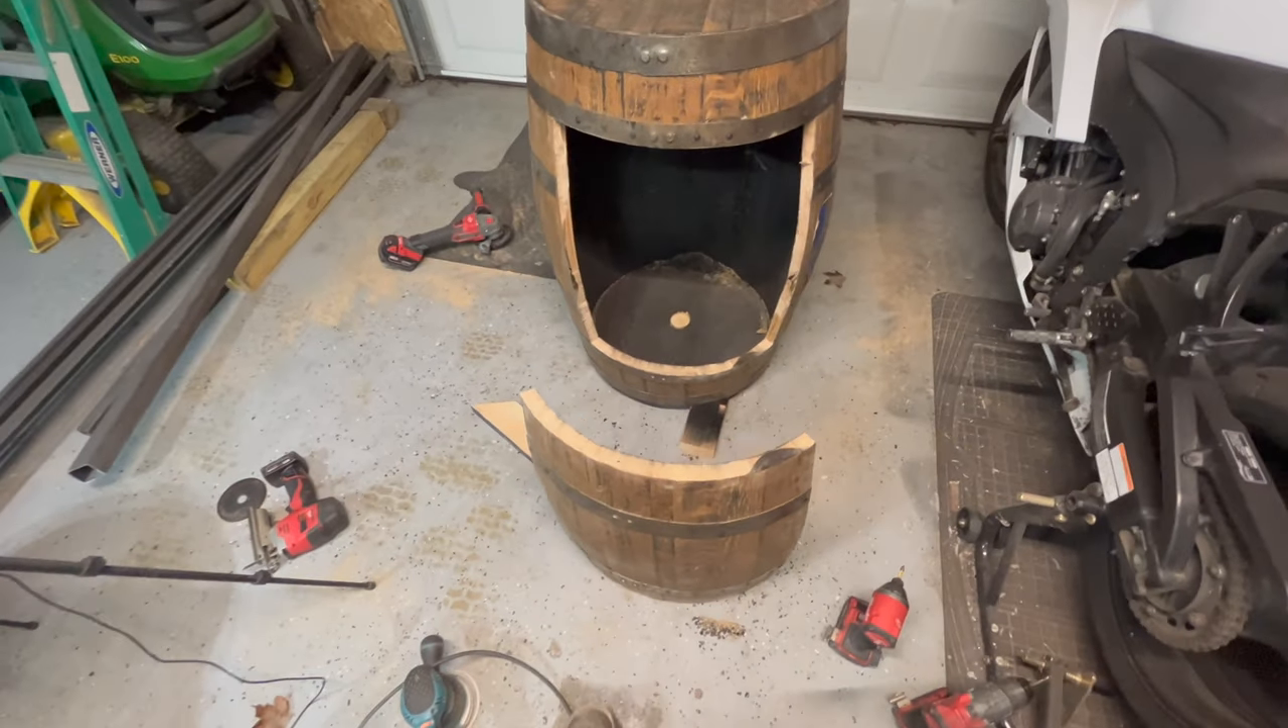Okay, so we got the door all cut off here.